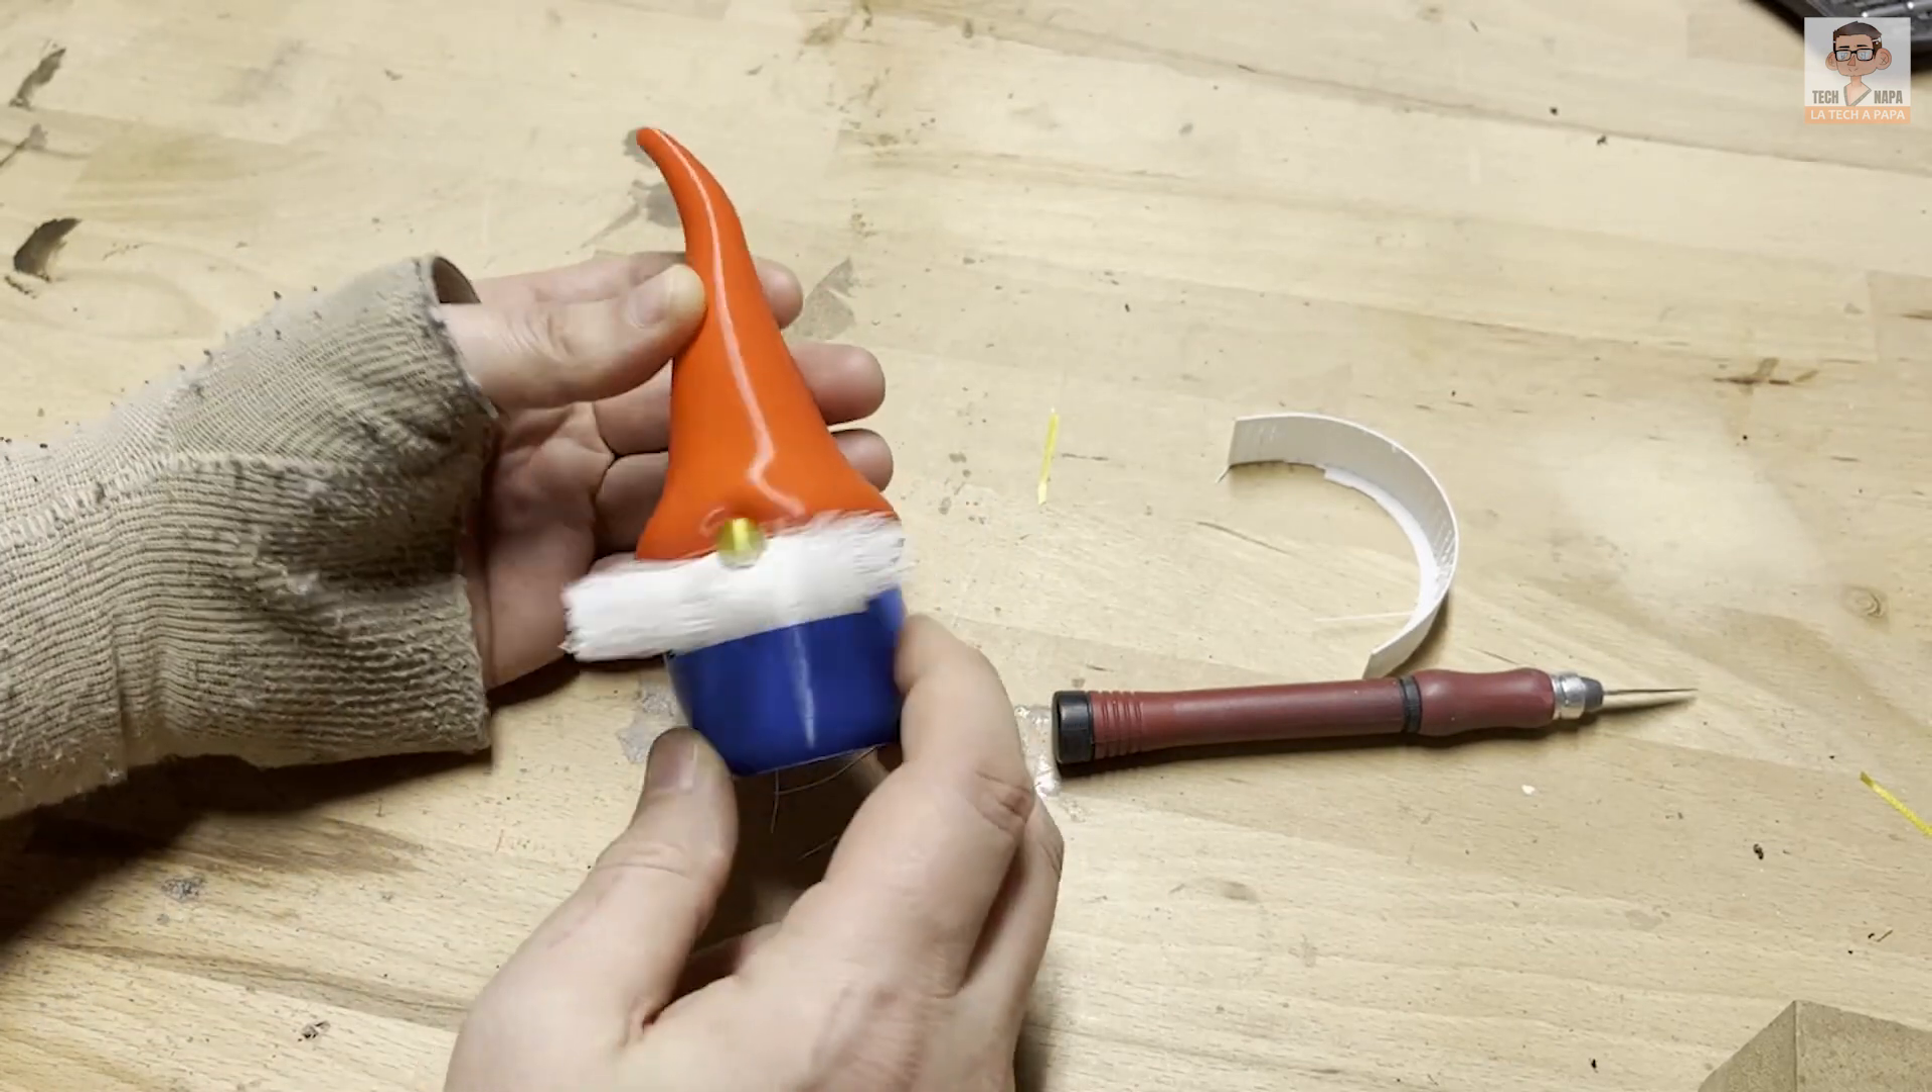Et voilà le petit bonhomme est assemblé.